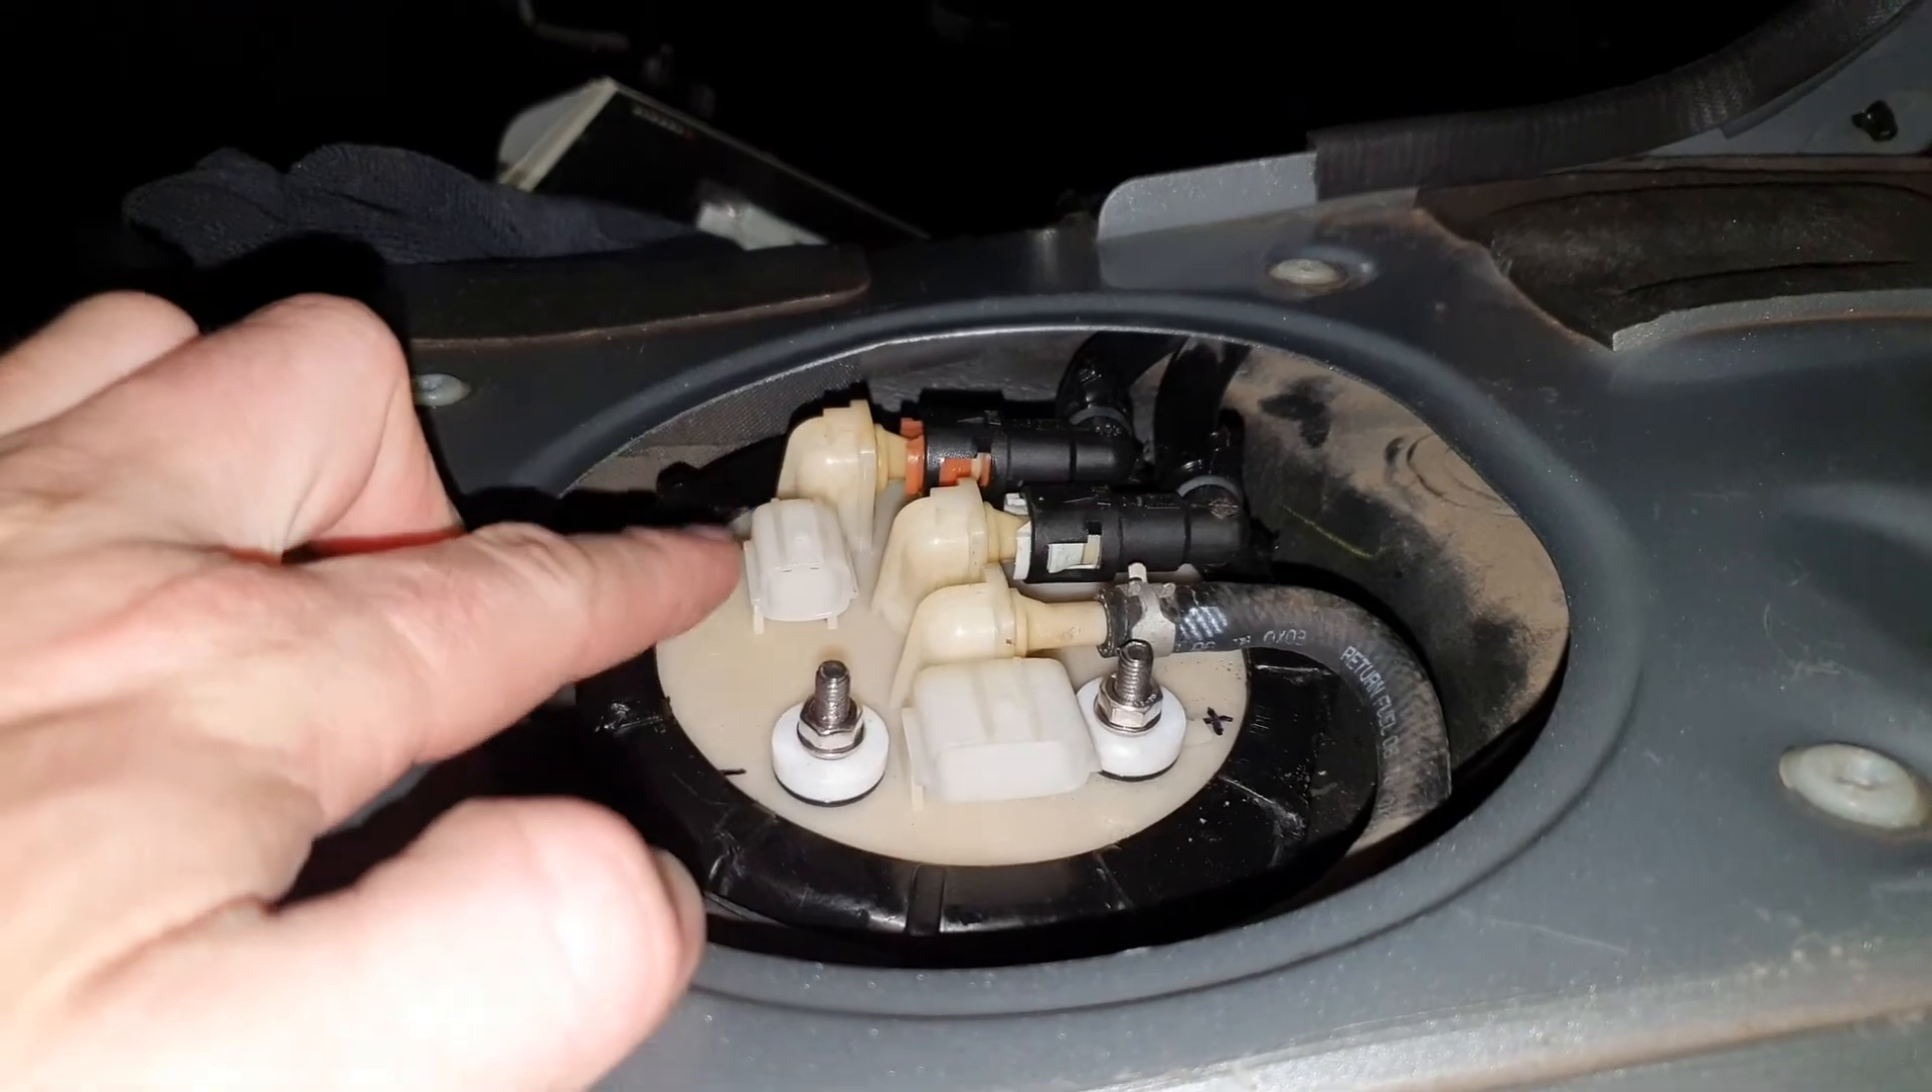I've got the fuel lines connected up now.